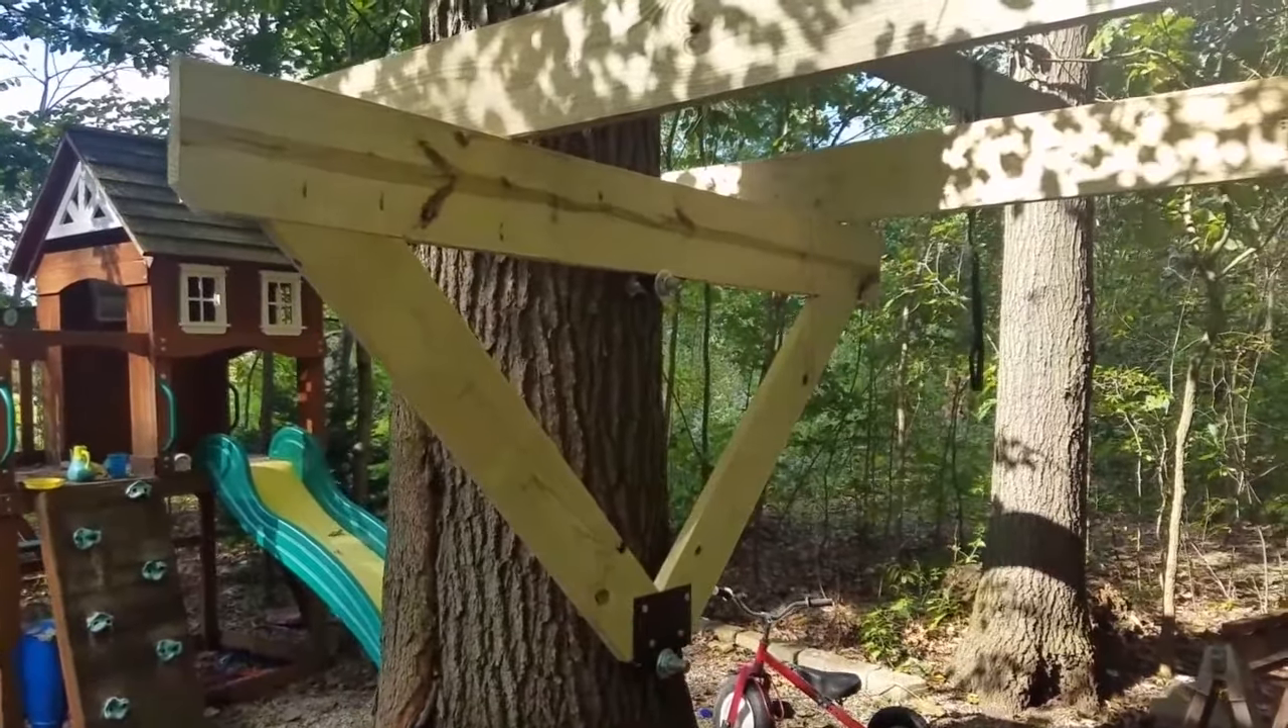Here's the finished support for the first tree of the treehouse.